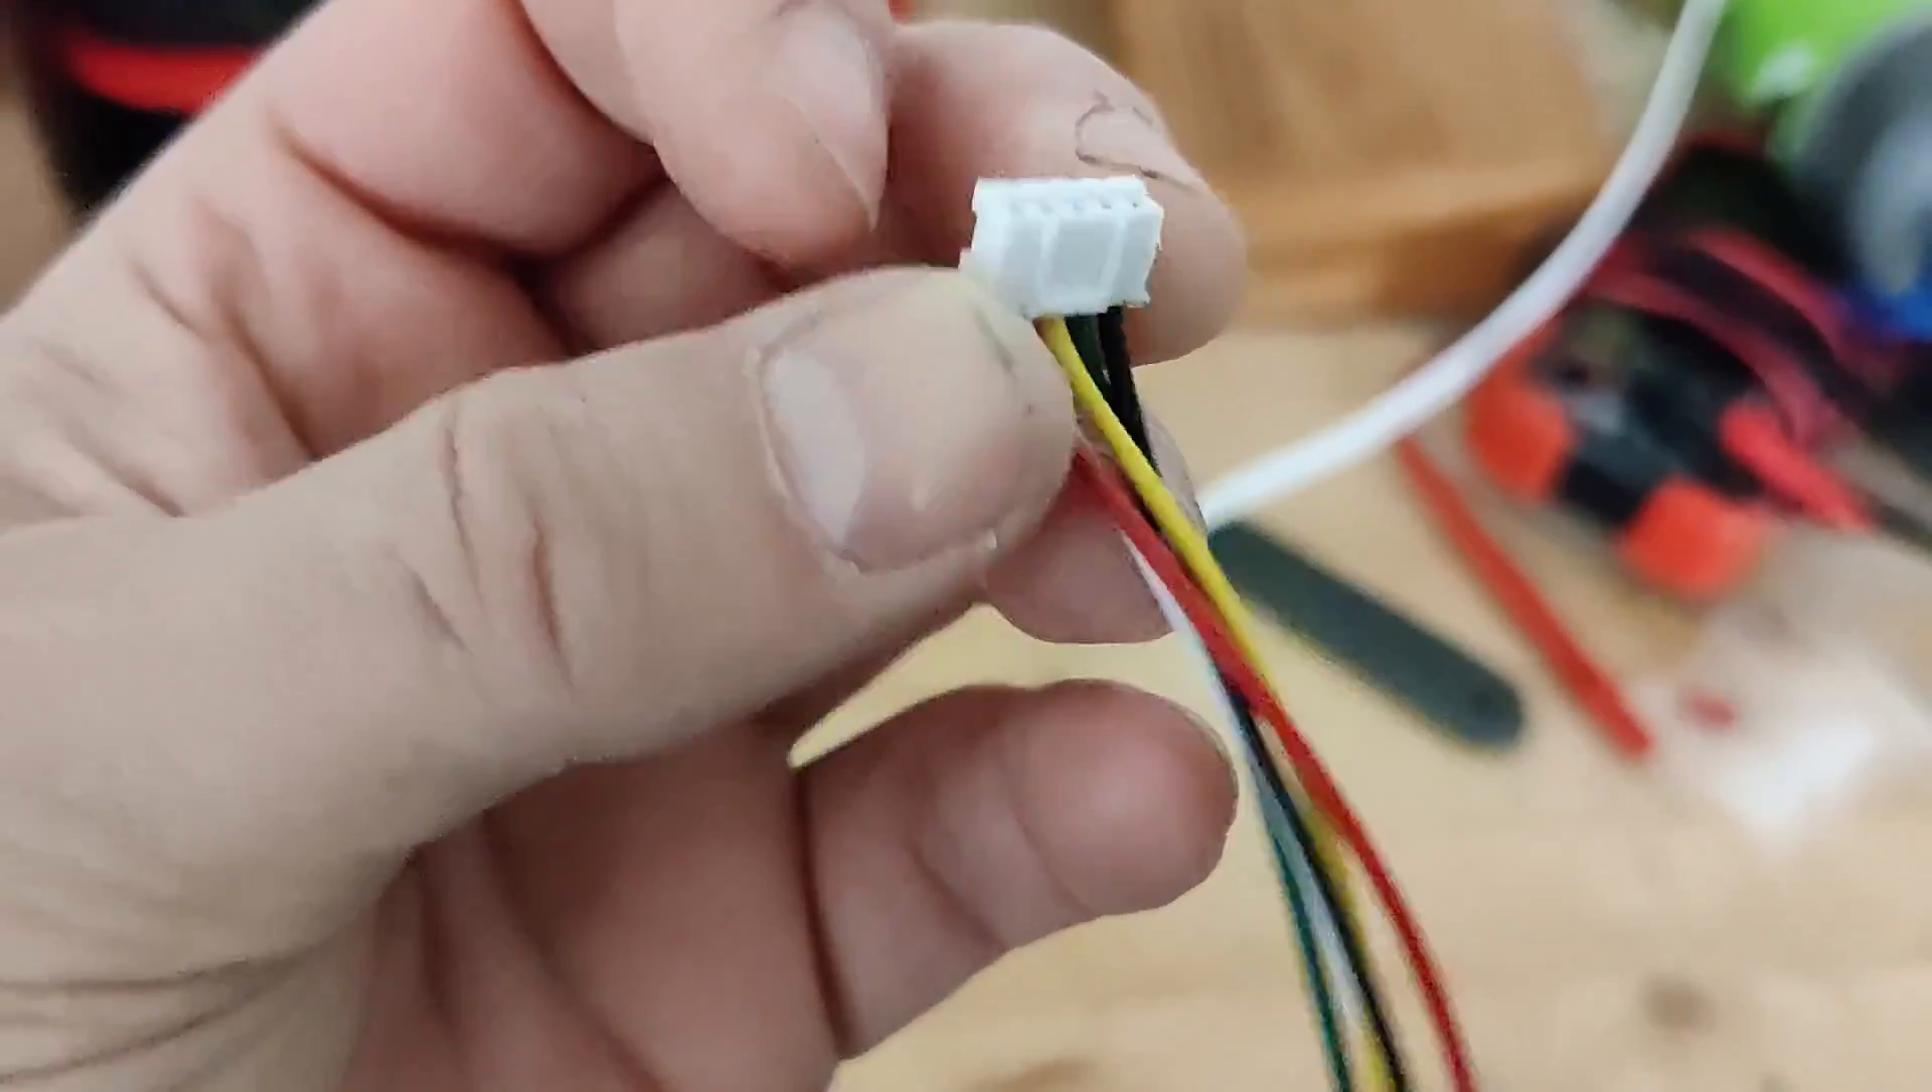And I've already taken the opportunity to mount a plug here.